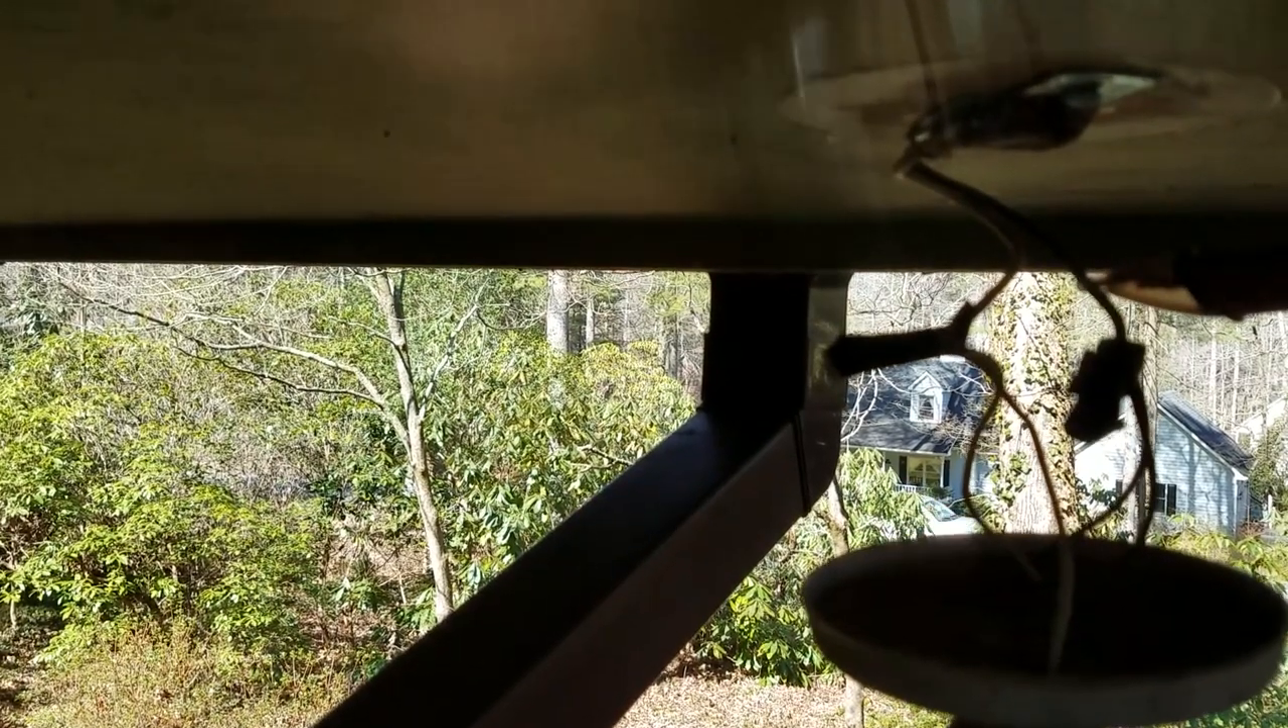As you can see, the fixture is dropped from the ceiling.